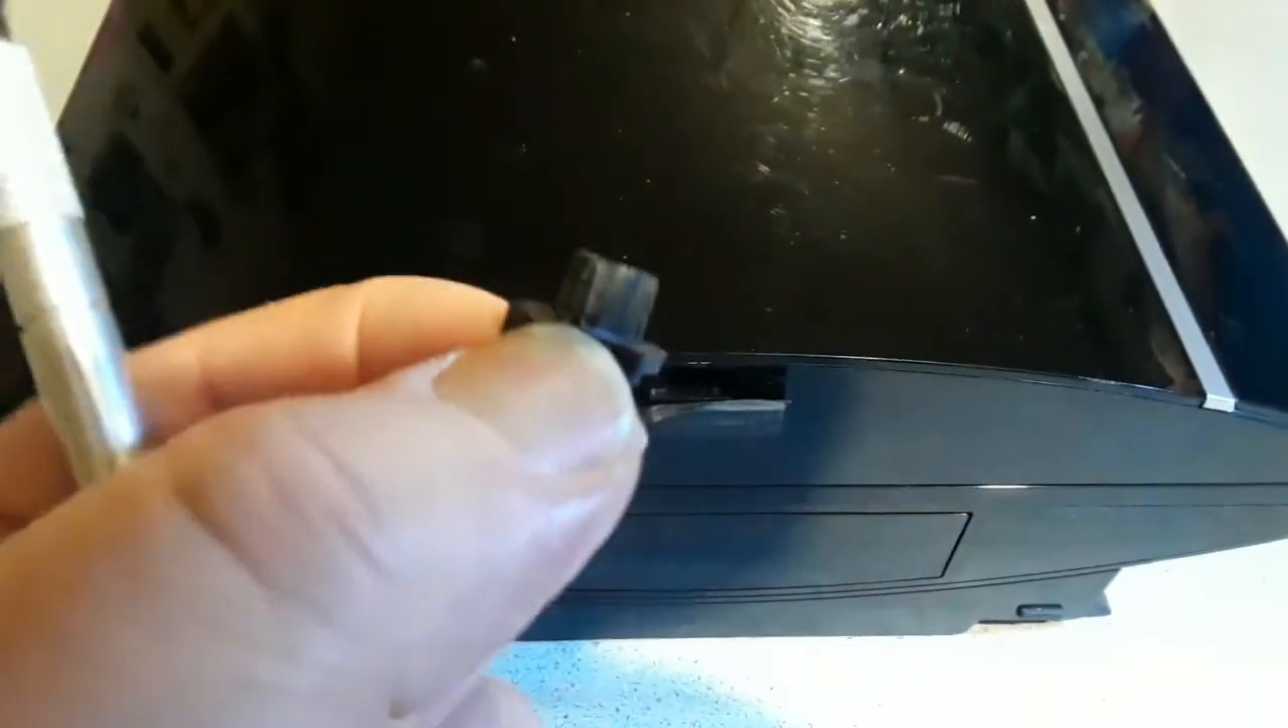OK, so there's the little rubber stopper removed.